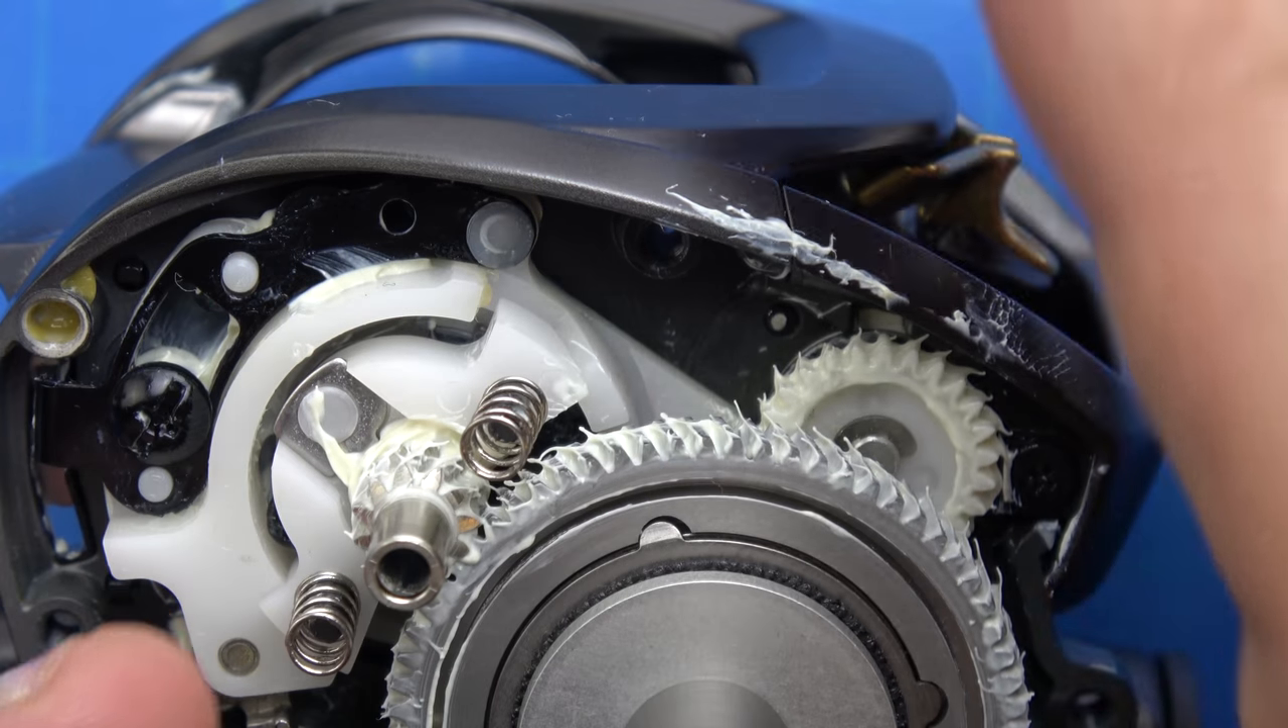So now we have the springs reinstalled here.